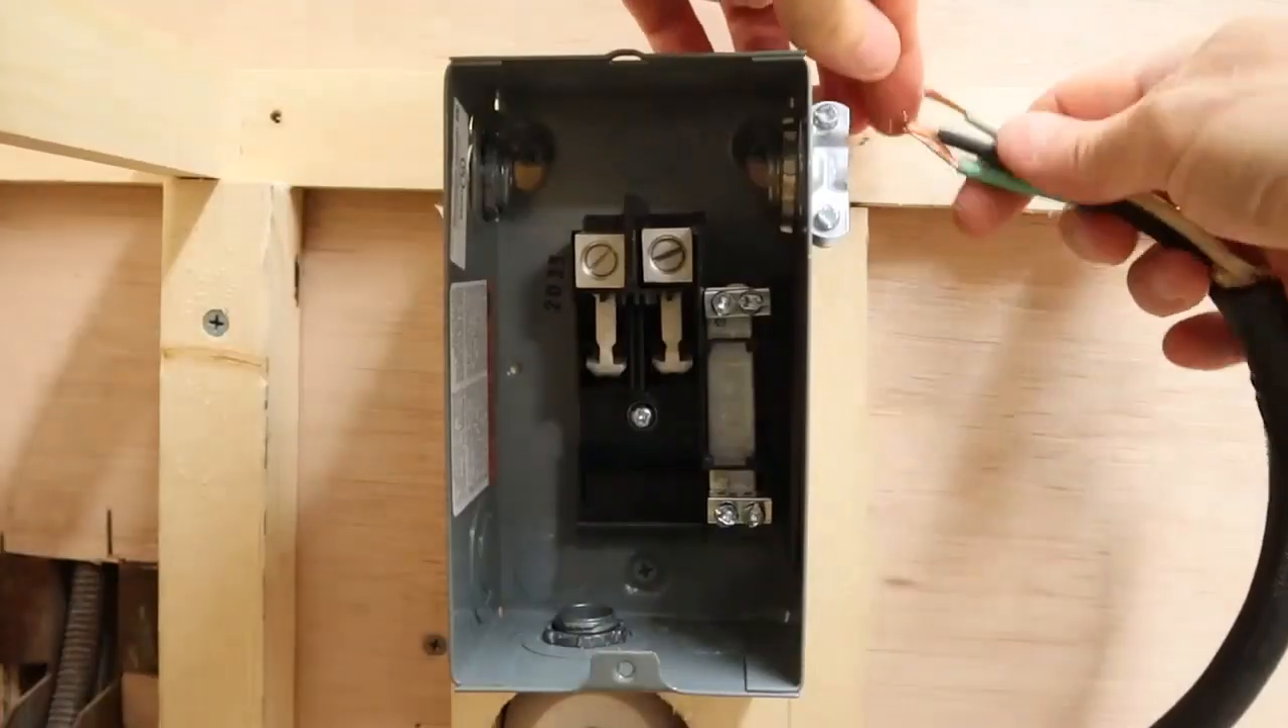And the box is now mounted on the inside of the trailer.